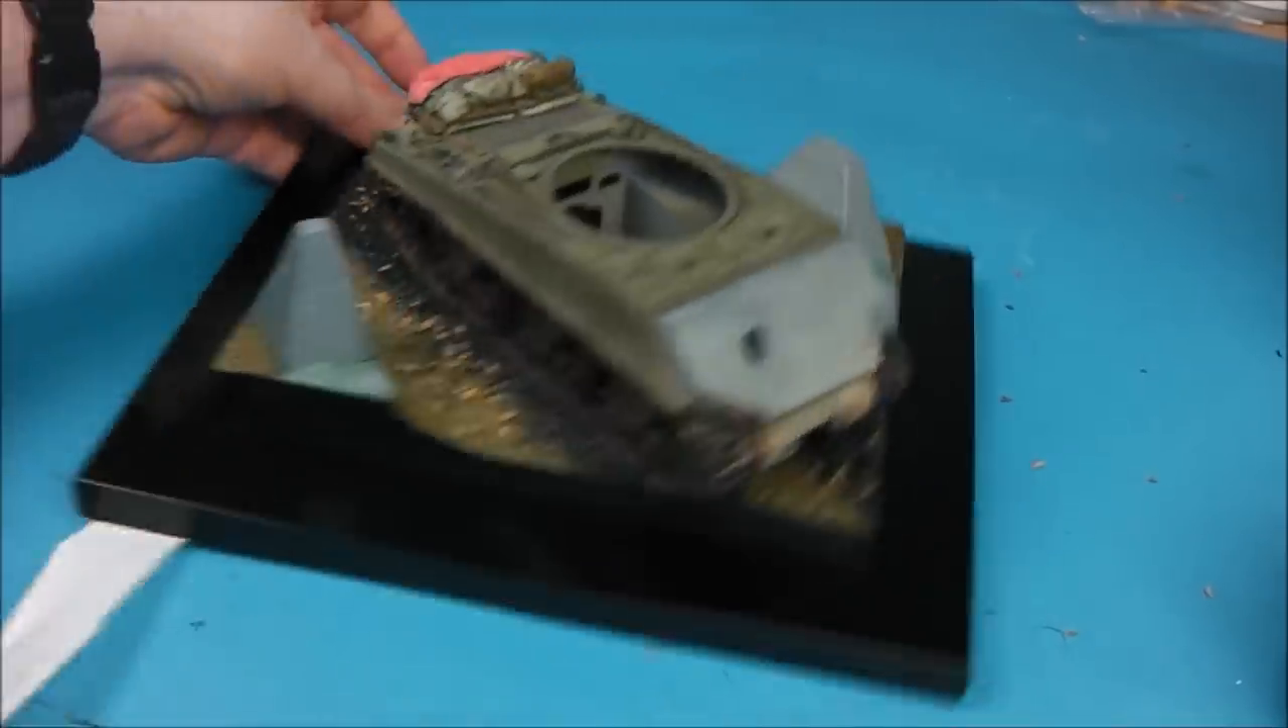So now all that's left is to add the turret and with that our diamond base is done.